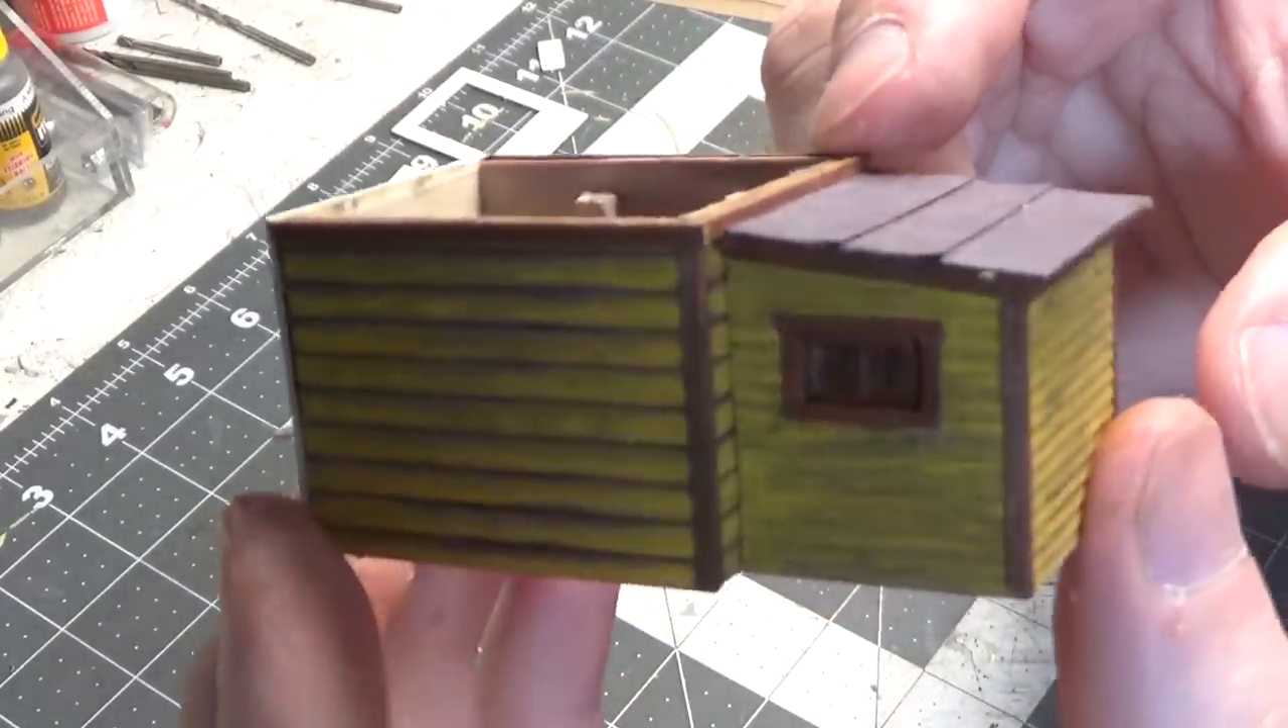So the trim is all done.